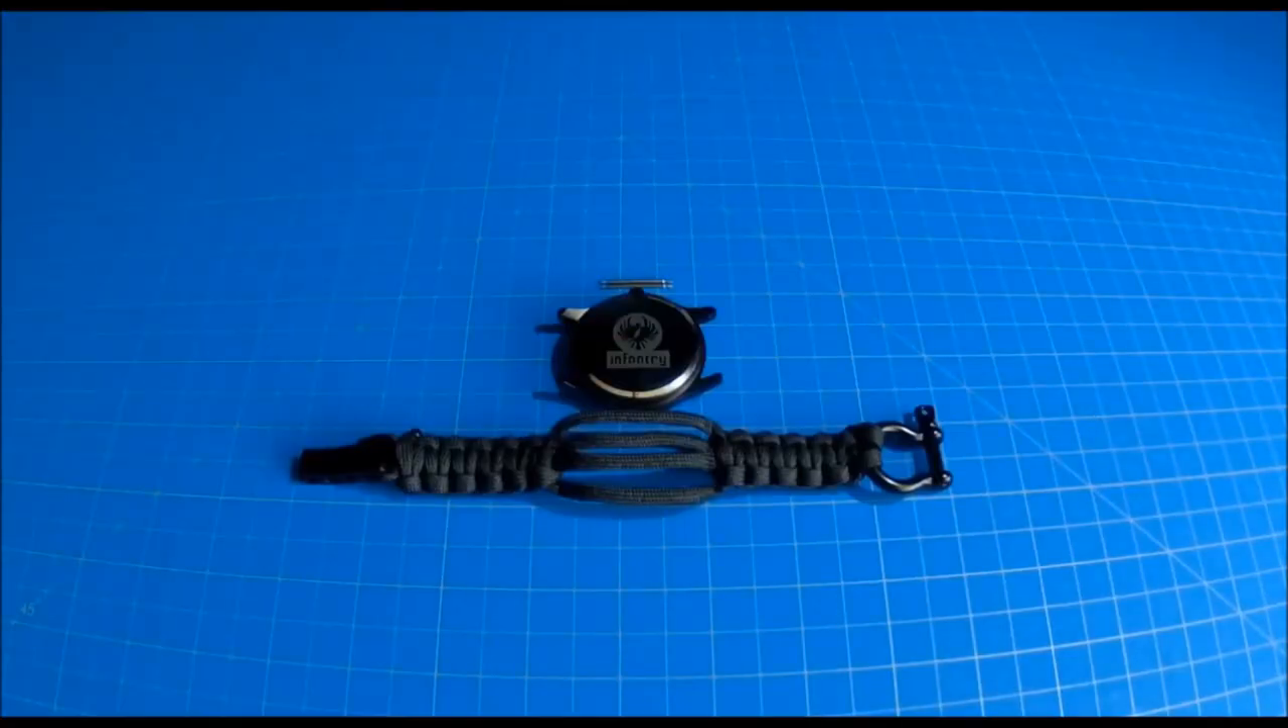Now that we have the original watch band removed, we're ready to install the black one.